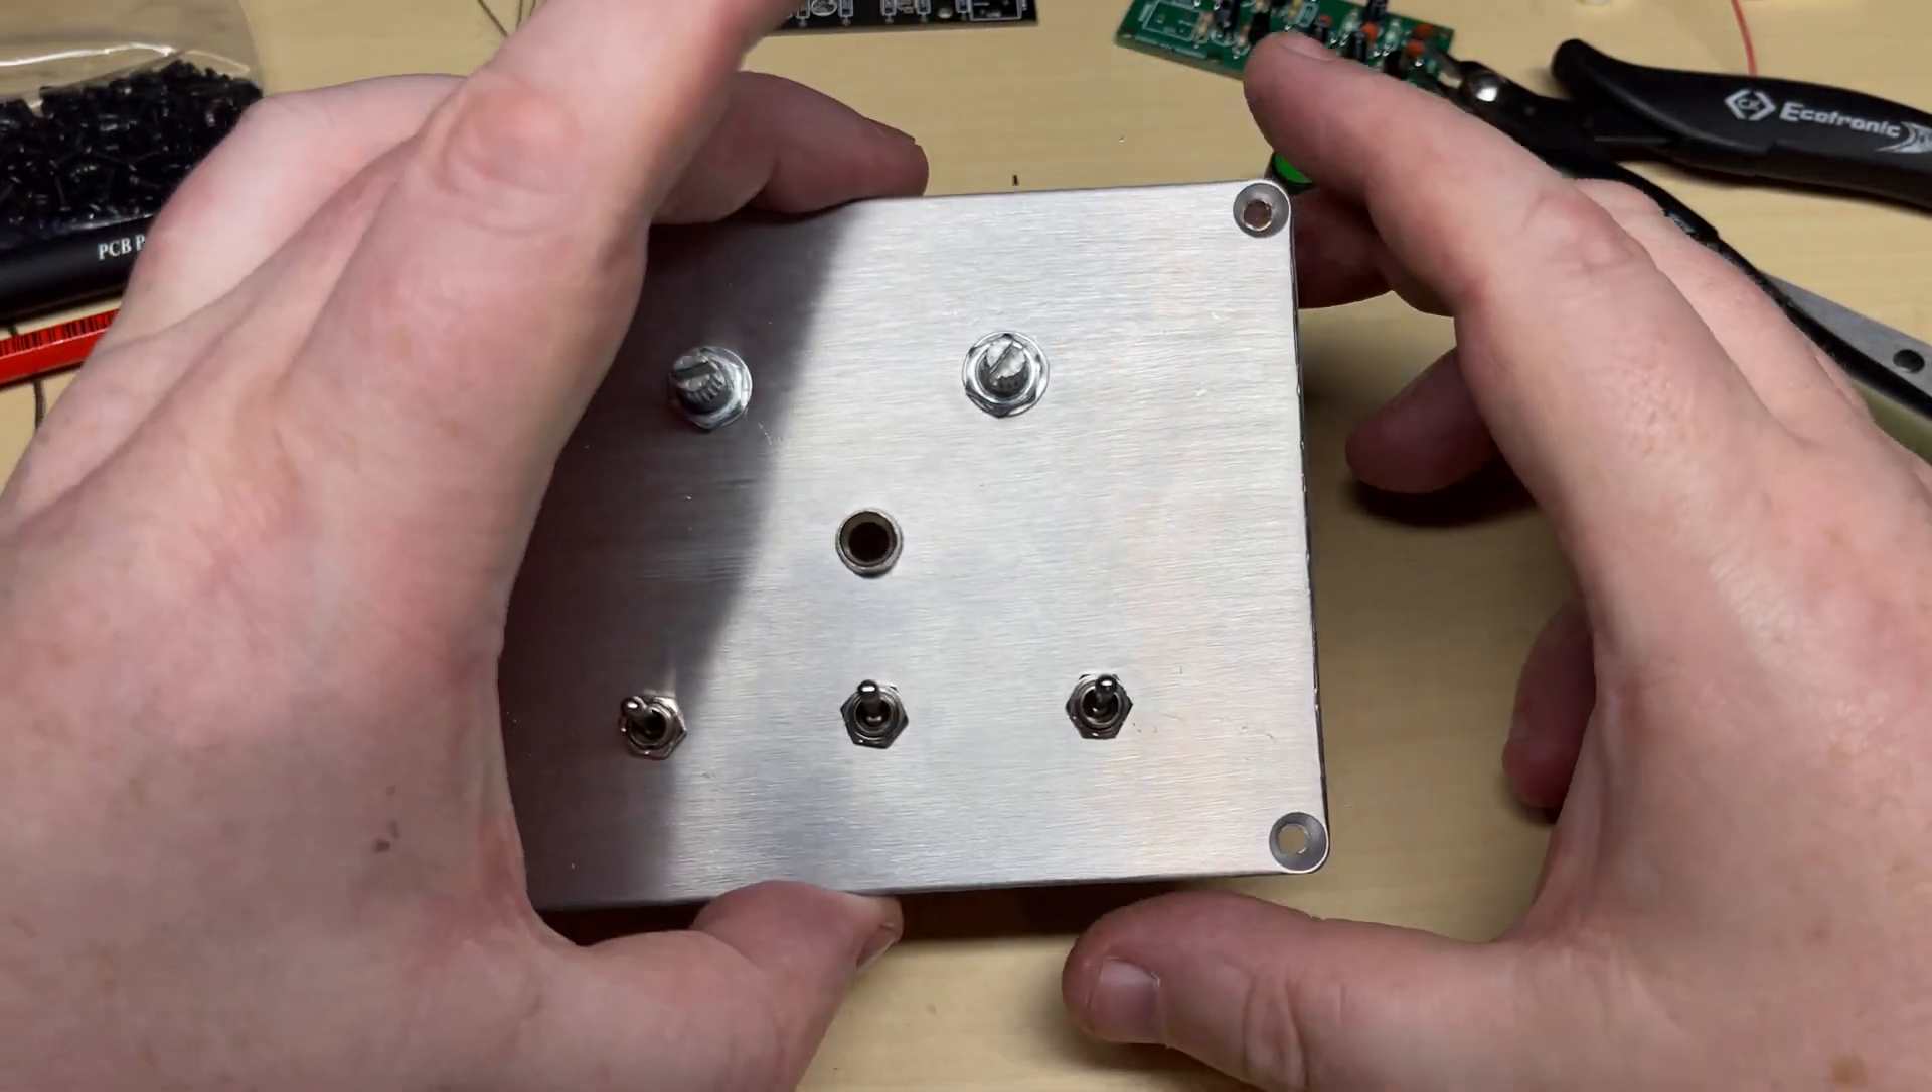And that's all the switches fitted and the holder for the LED fitted.